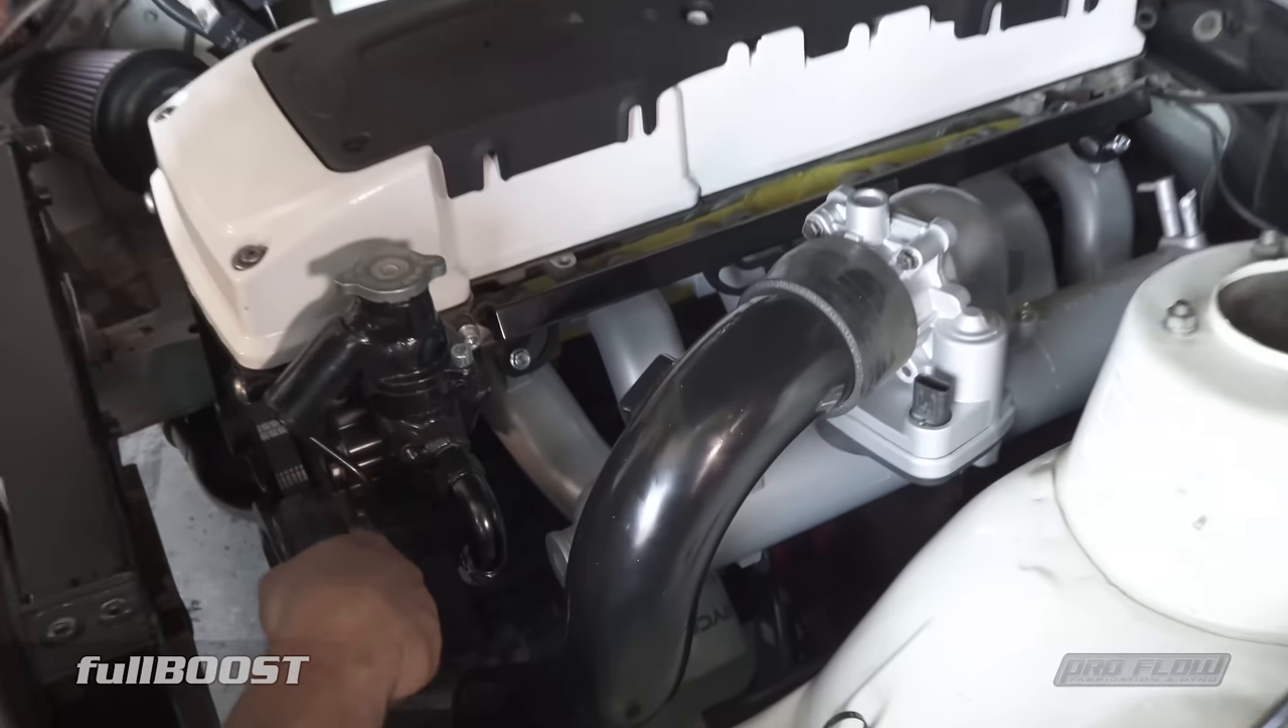We finished off the radiator cap as well on the, um, on top of the thermostat housing.